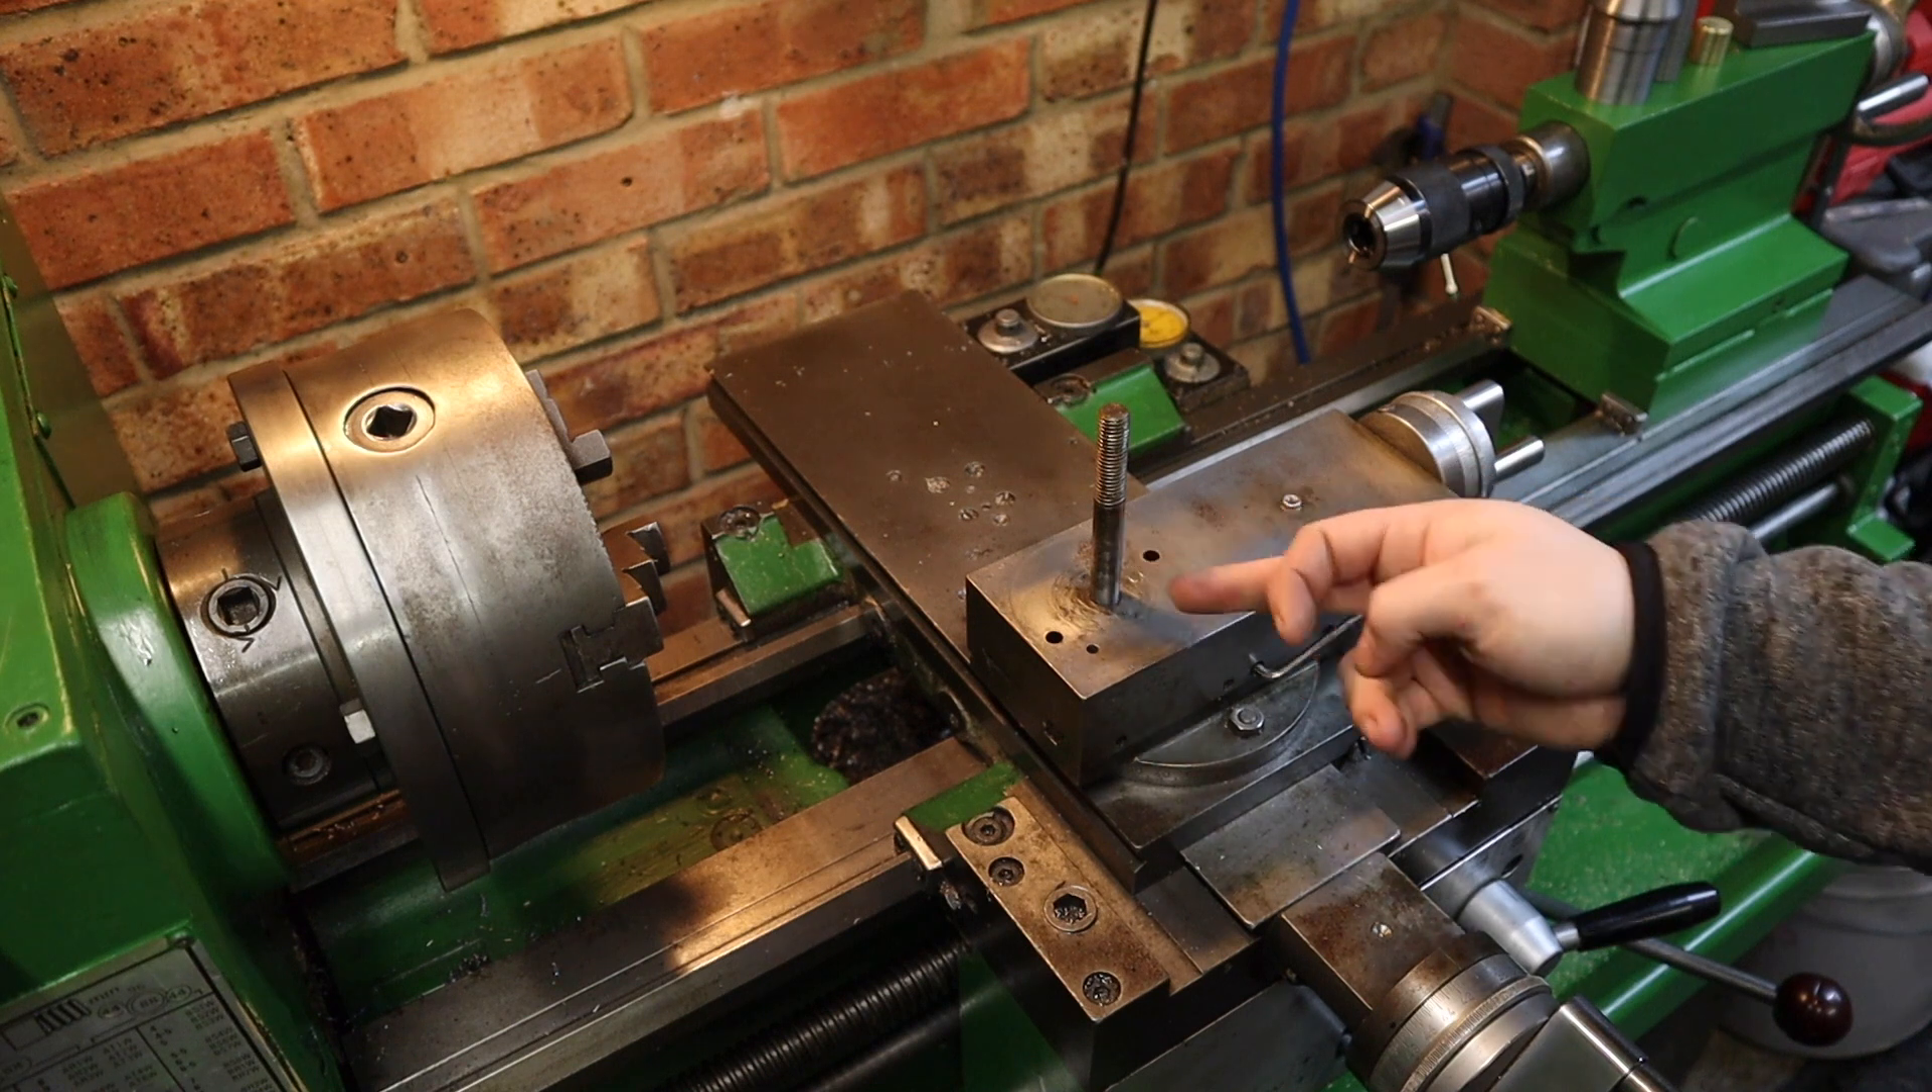I've already removed the old tool post body that was on there all that we've got left really is an M12 stud sticking up from the compound slide.